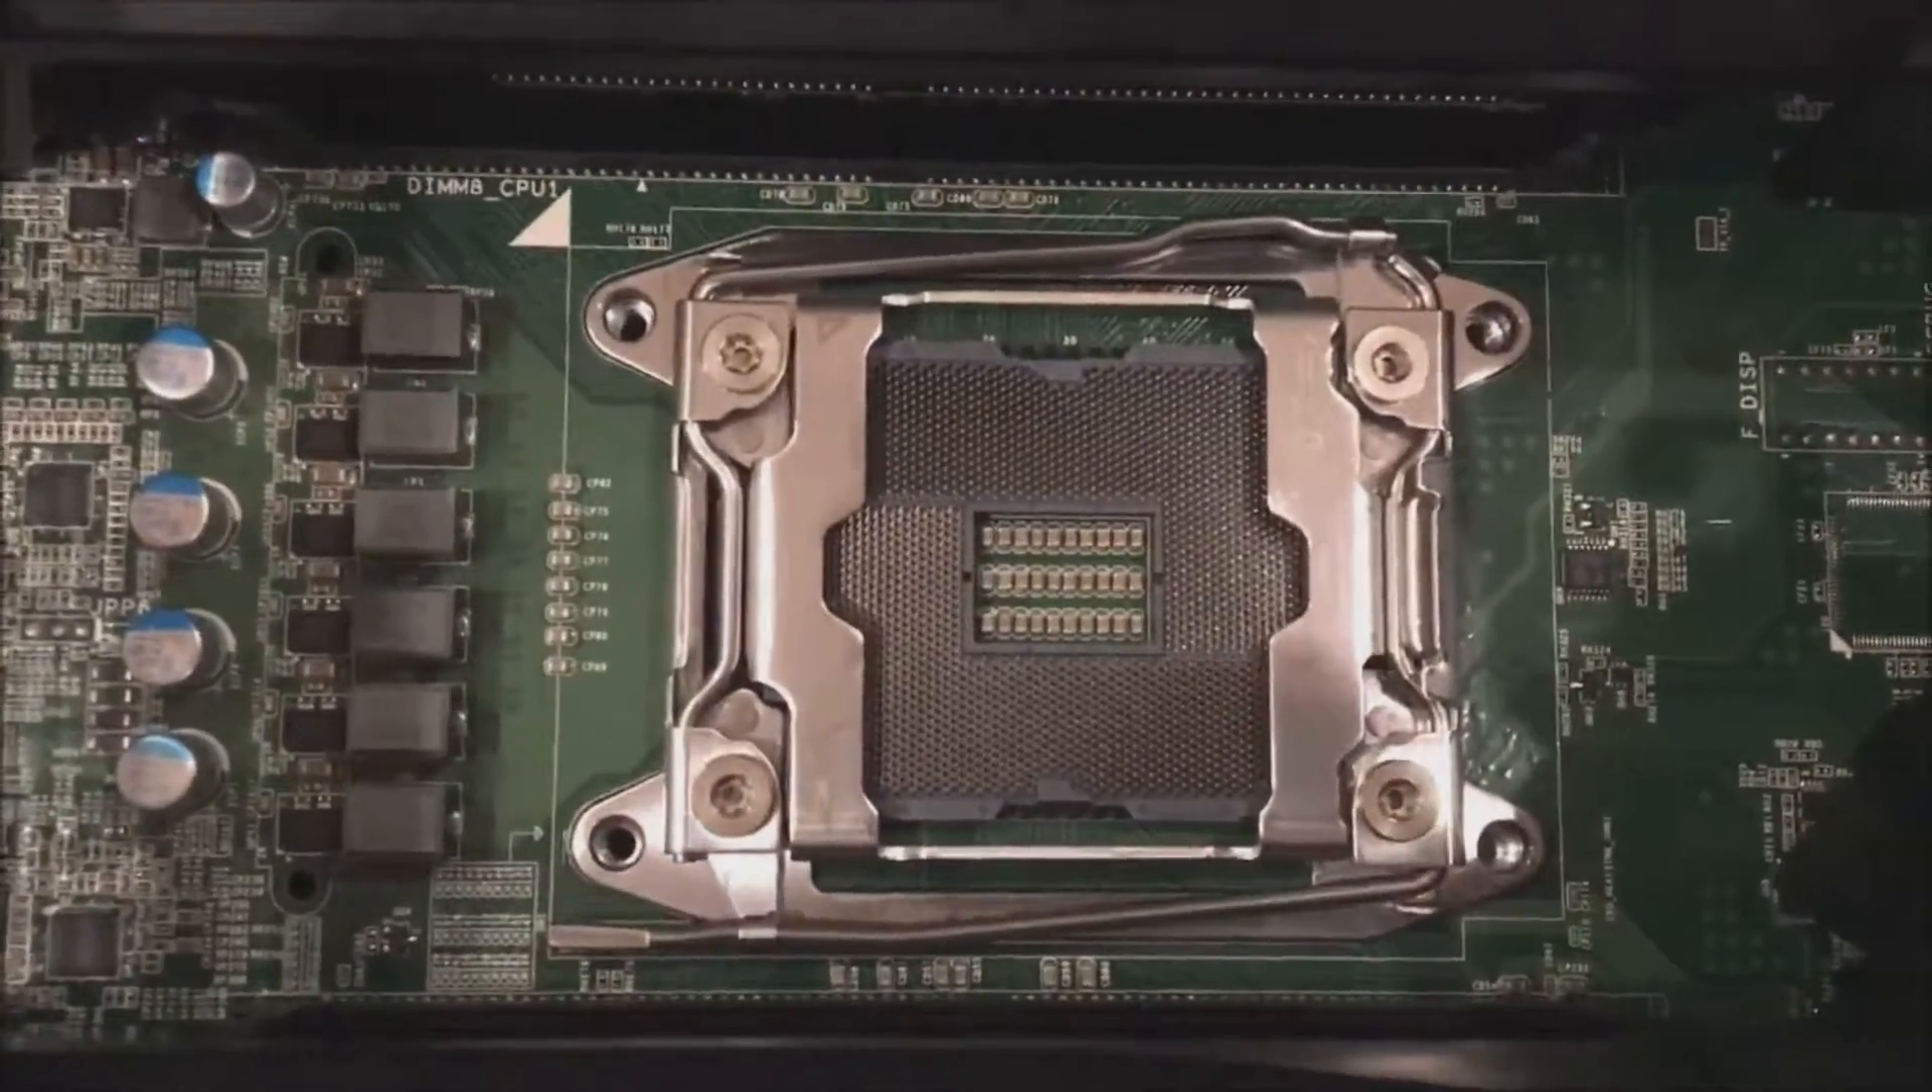We have no CPU installed it's very important to be very careful around the pins.